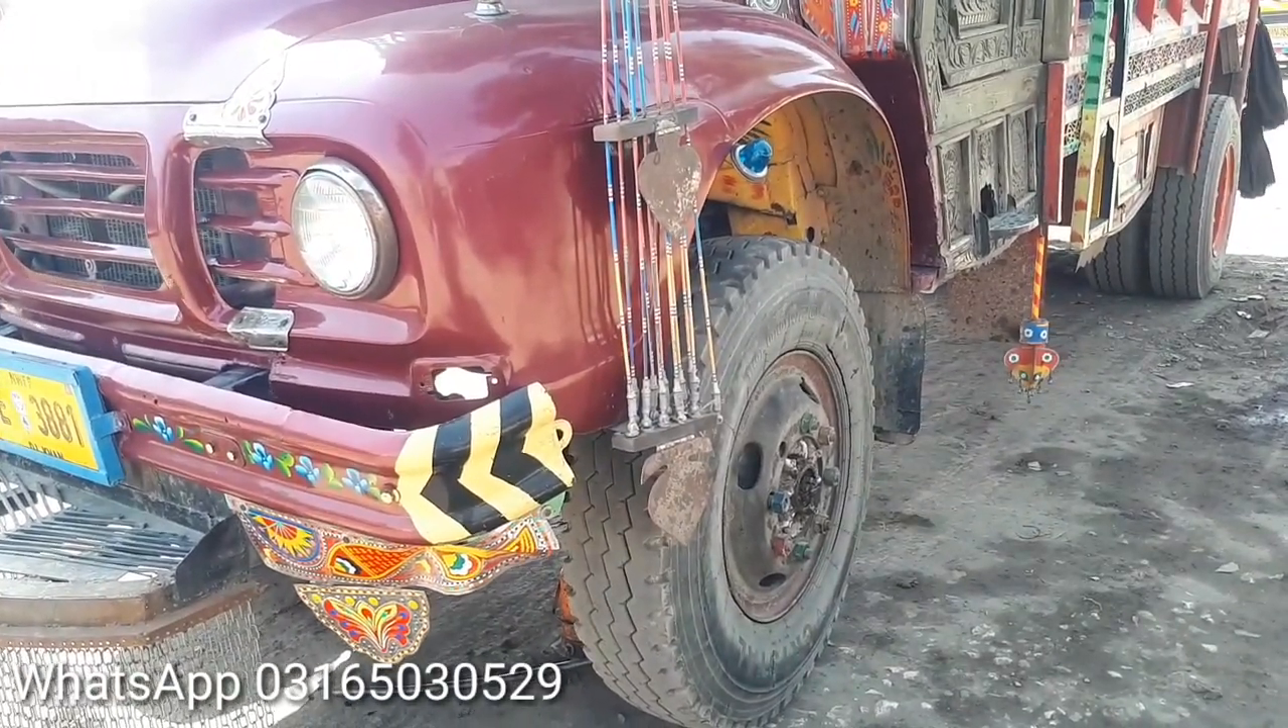ہم نے تو ماشاءاللہ الحمدللہ یہ ویل فٹنگ ہو چکا ہے۔